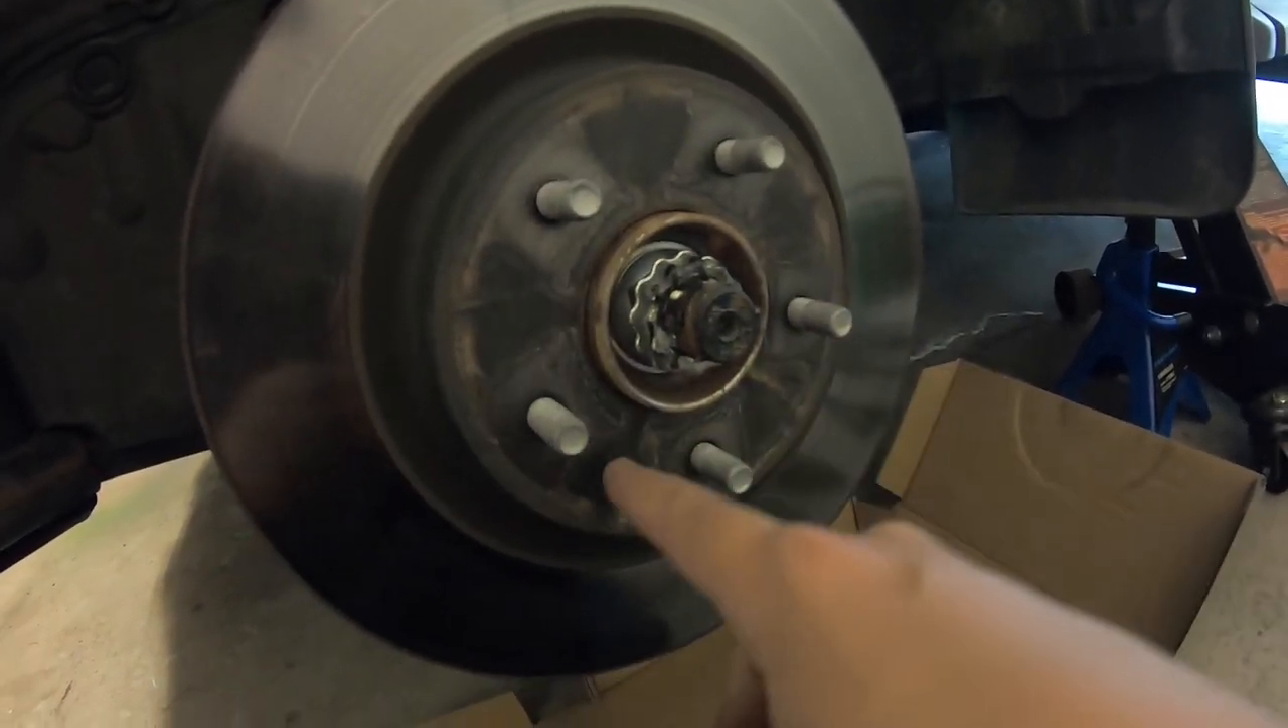So now that you got your whole caliper out of the way all that's left is your rotor.